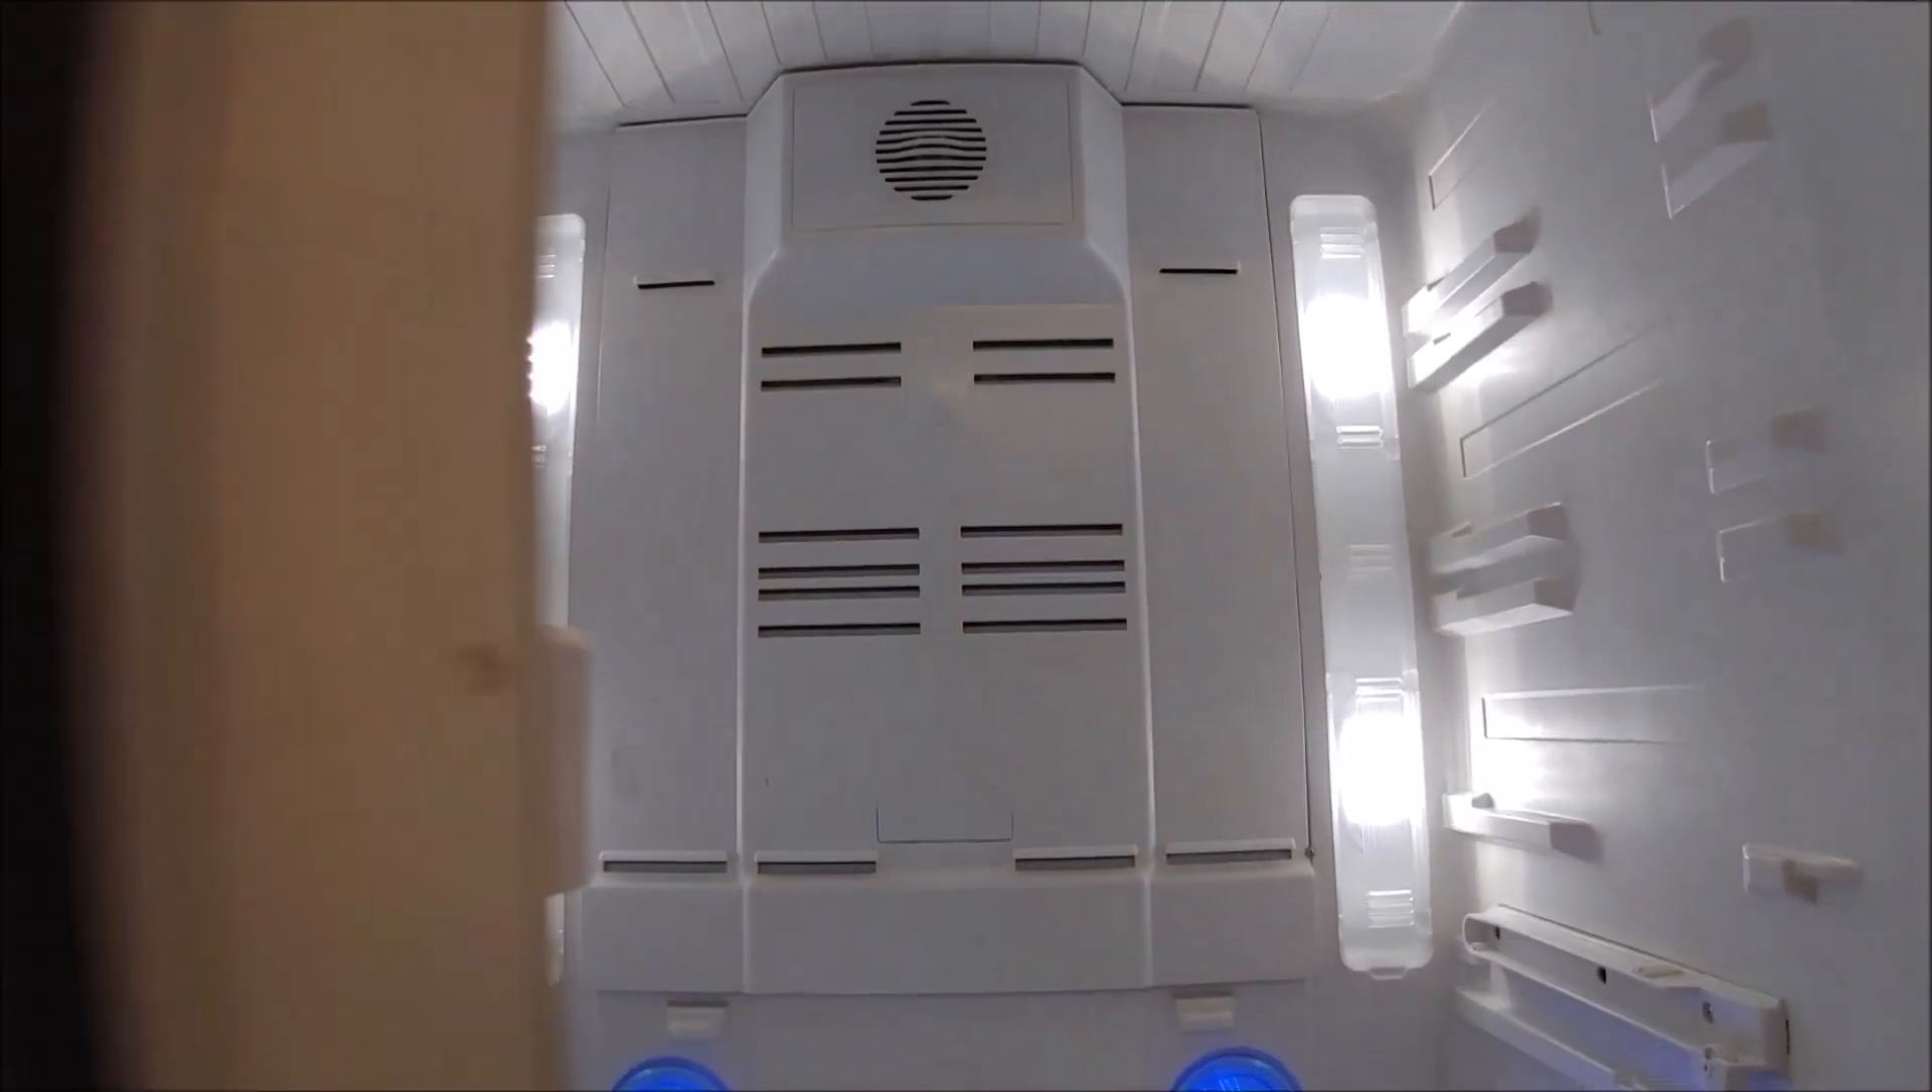But I've put the cover back so the cold plate is completely hidden.